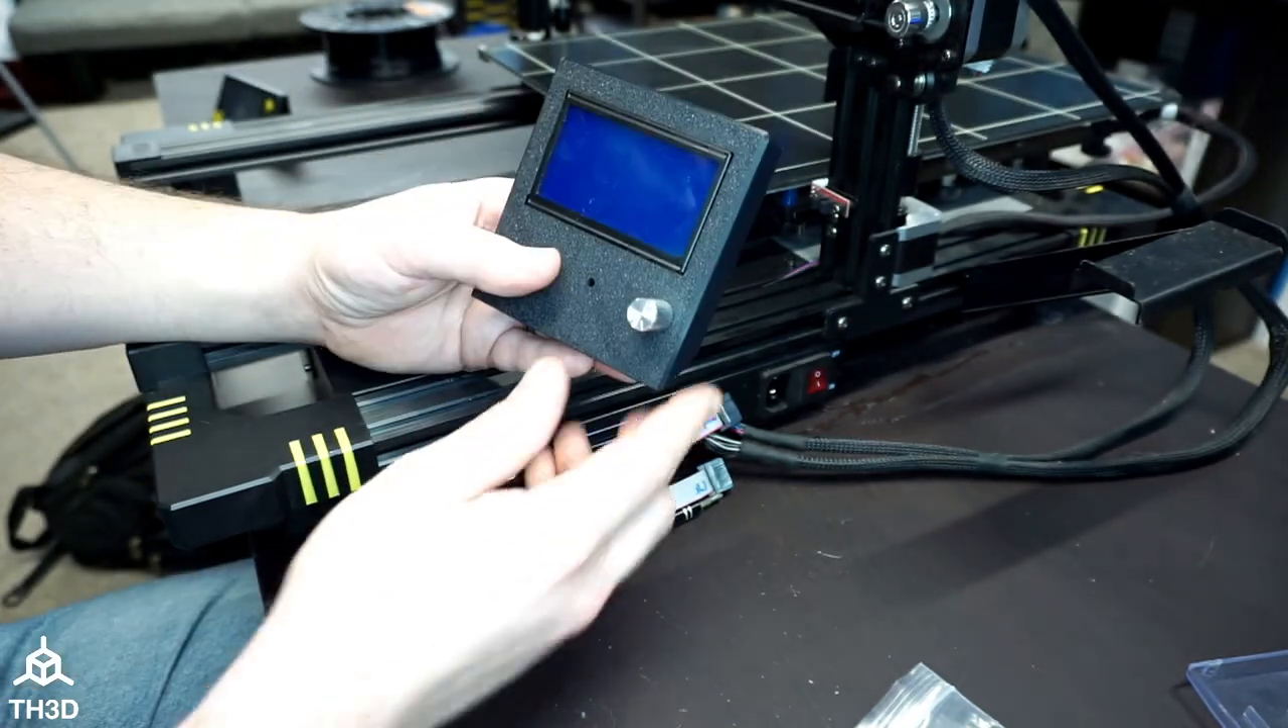So as you can see here, the screen's in the housing.